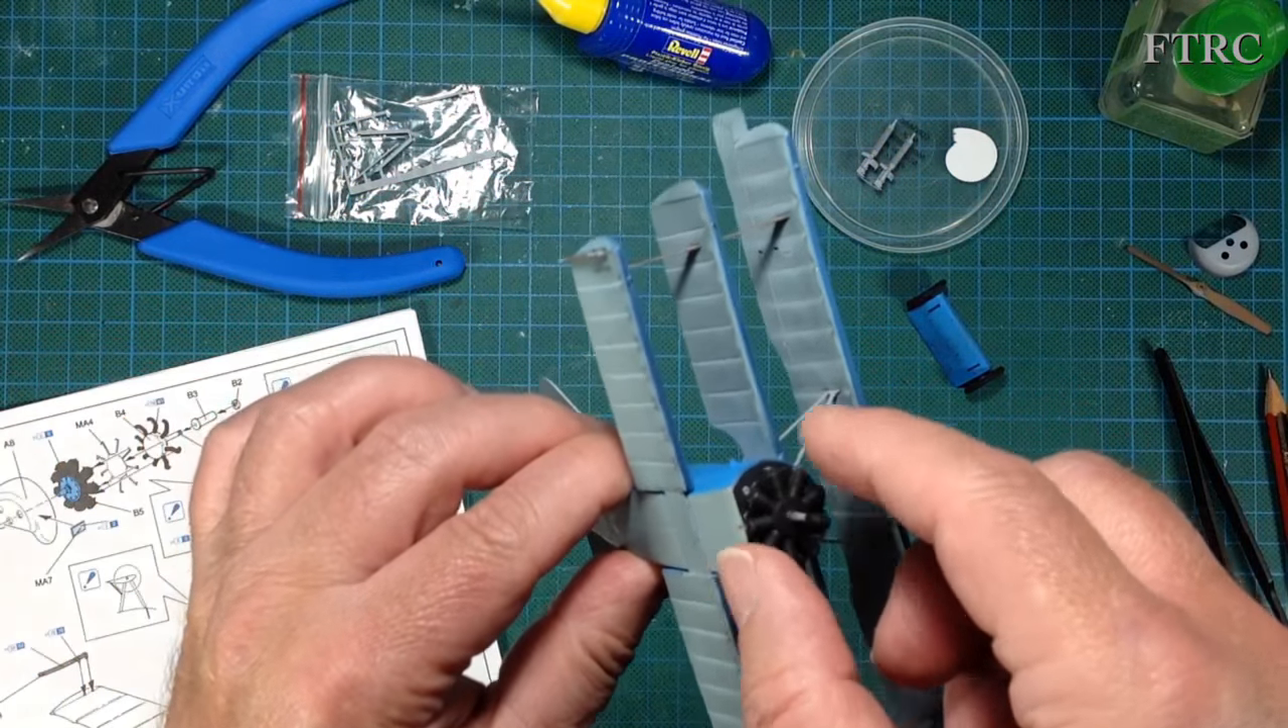So here we have a little Fokker and I've got the um the wings on and I finally got the um that lovely little engine in there and it rotates.